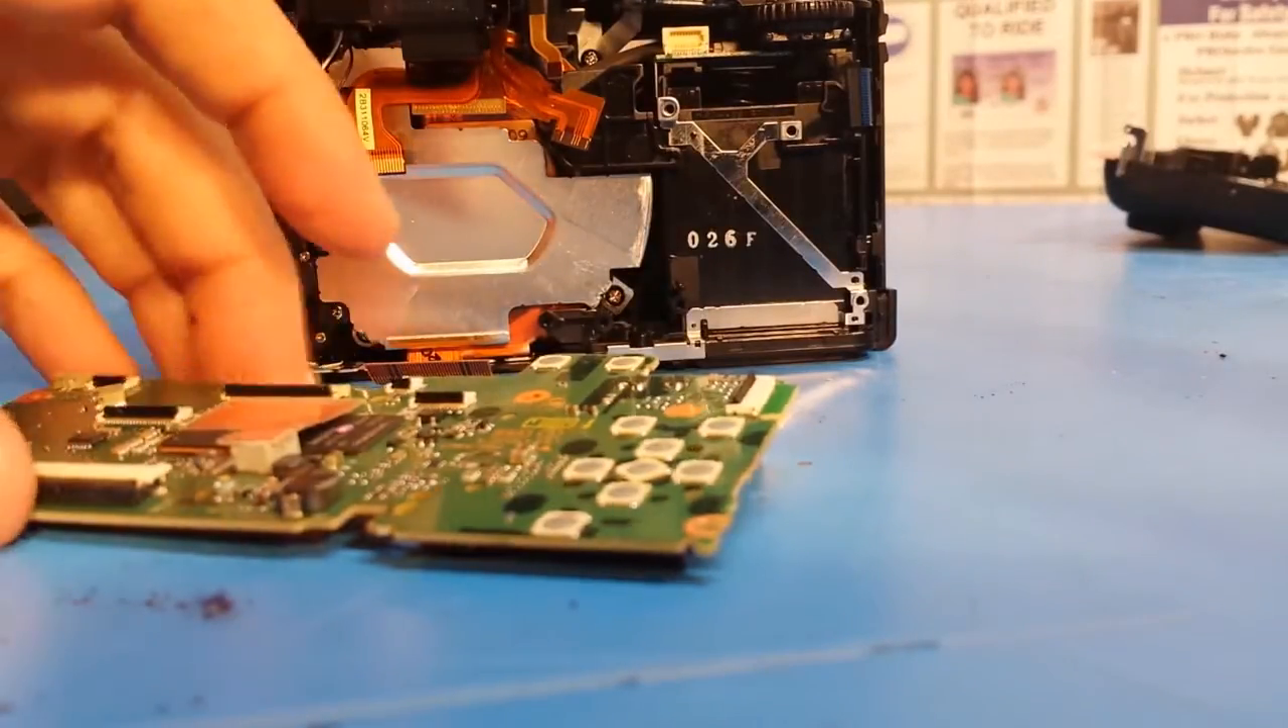The main board is now free as you can see.